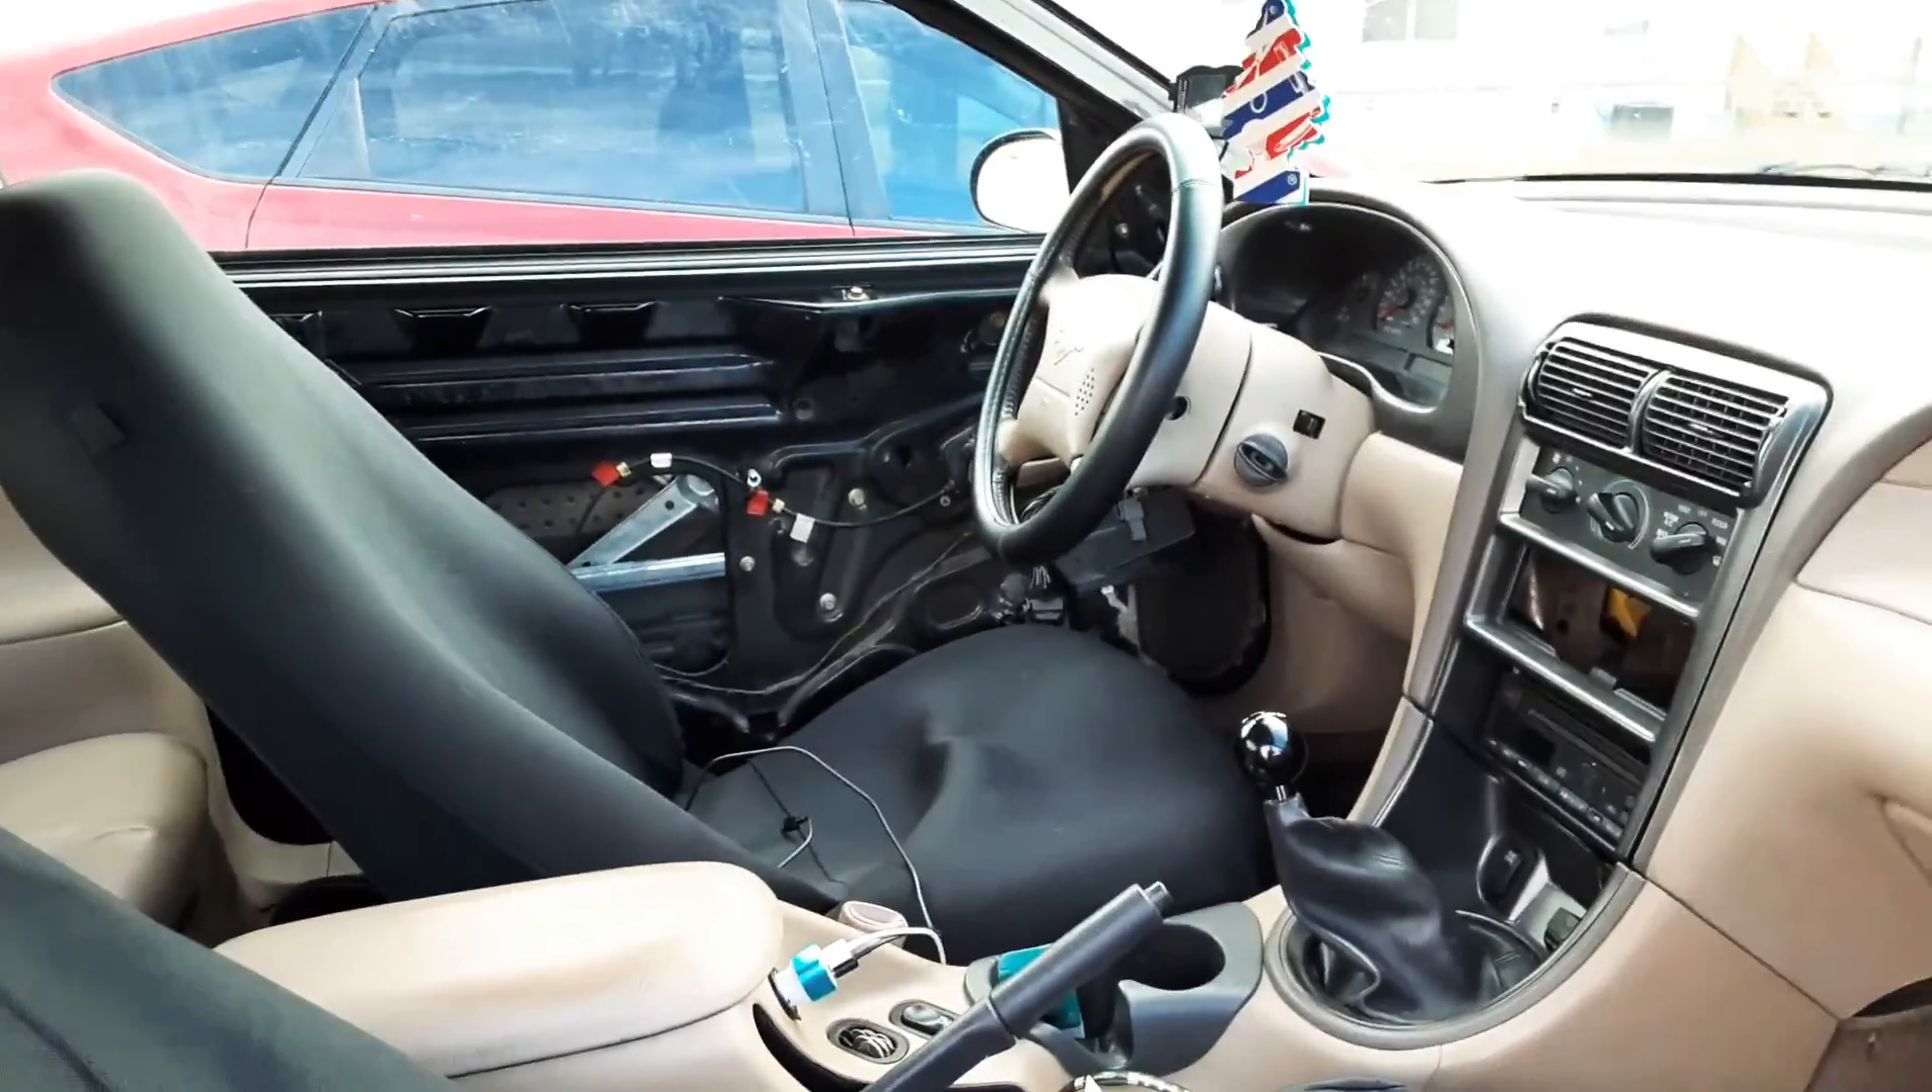Here i ain't got the door panel on because we still we're thinking about getting another door.